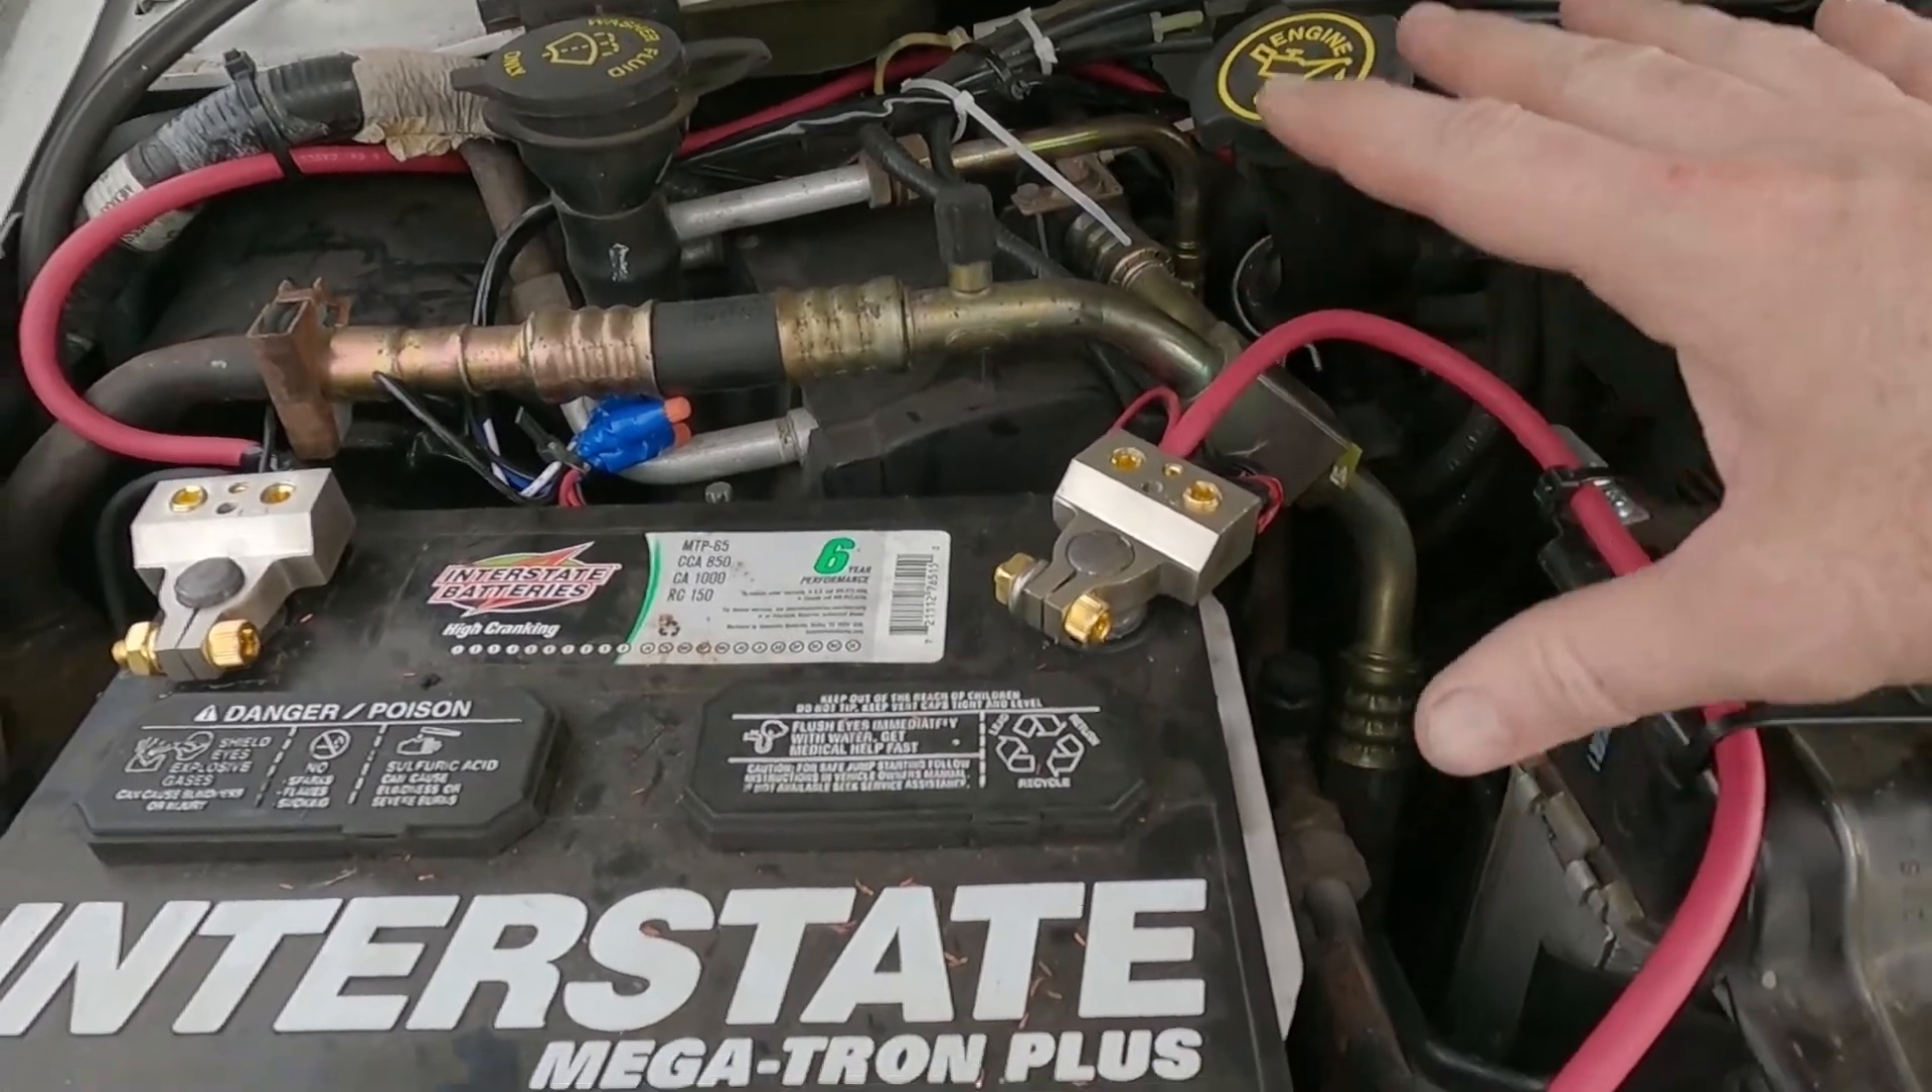Okay so you can see here i've got the two different cables so i changed out my battery cable ends and these are pretty awesome.